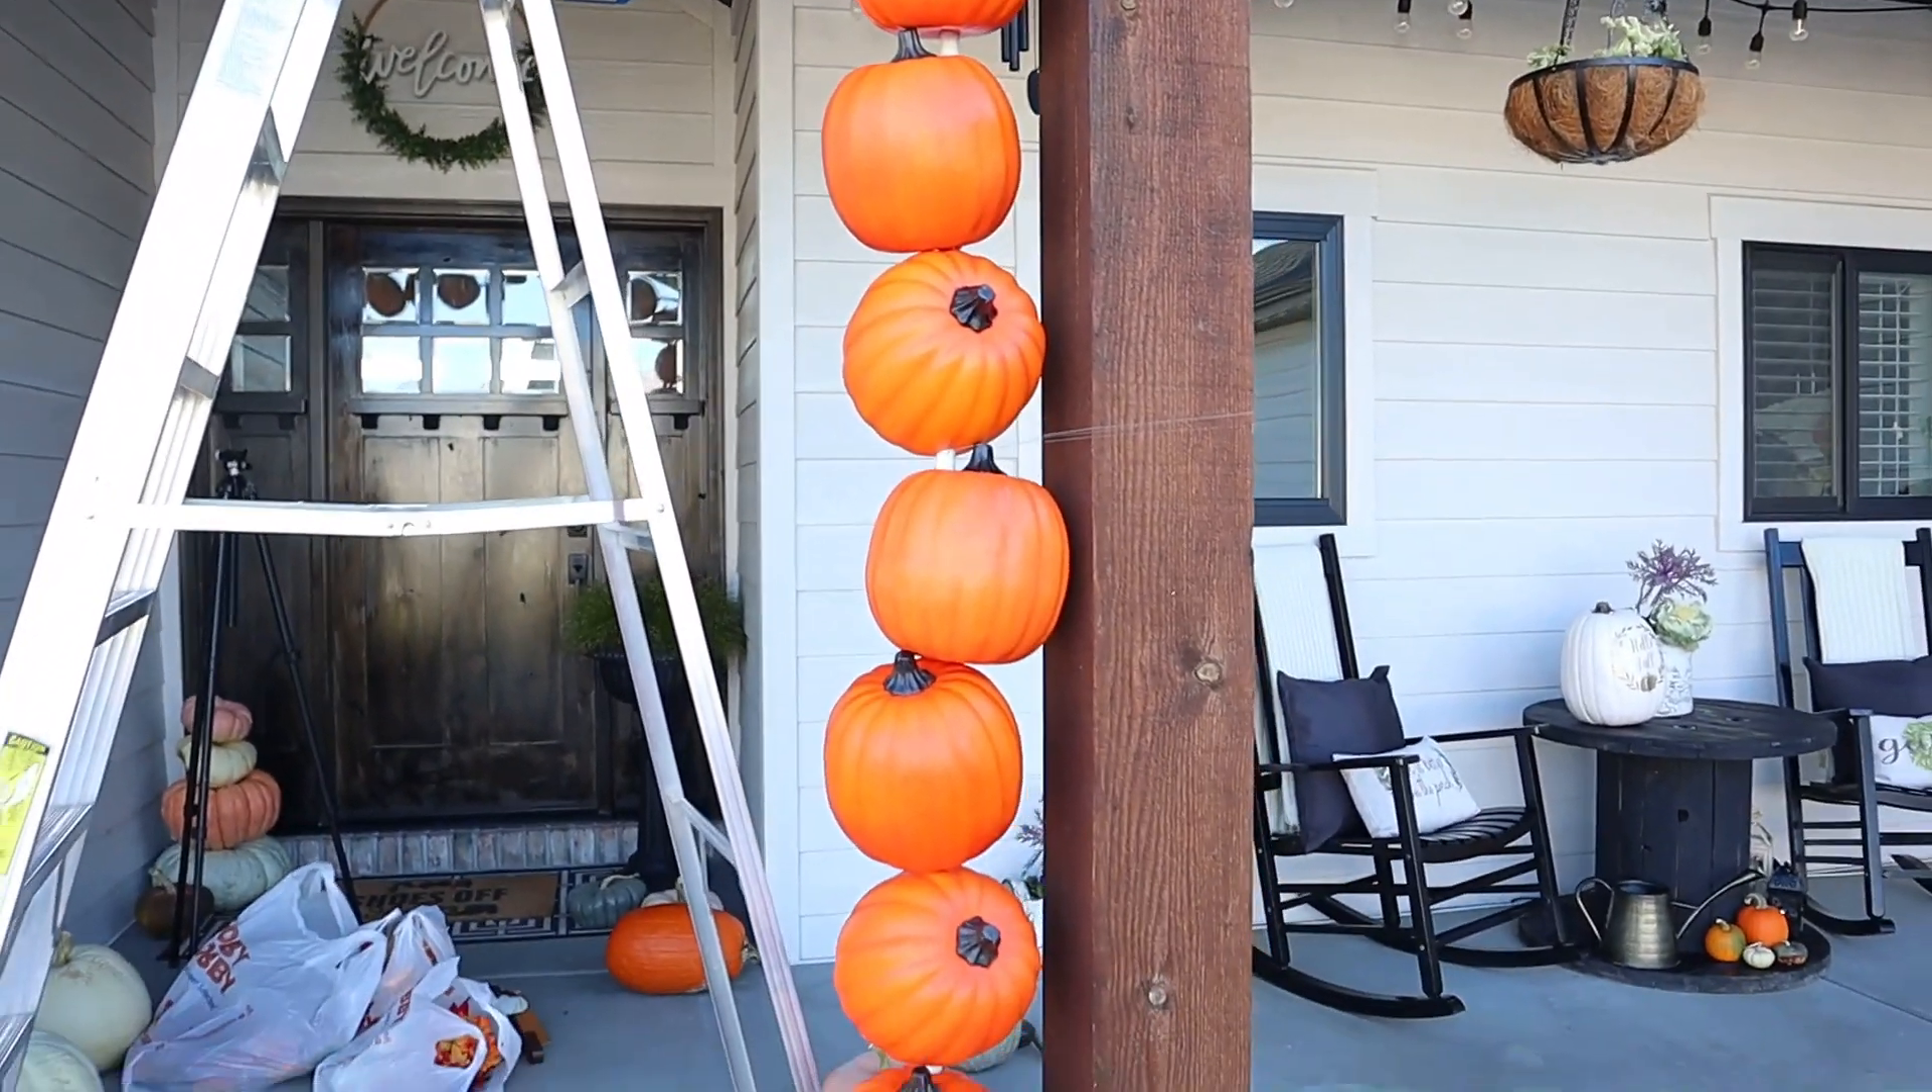But, as you can see, there is space between the pumpkins where you can see the PVC pipe.